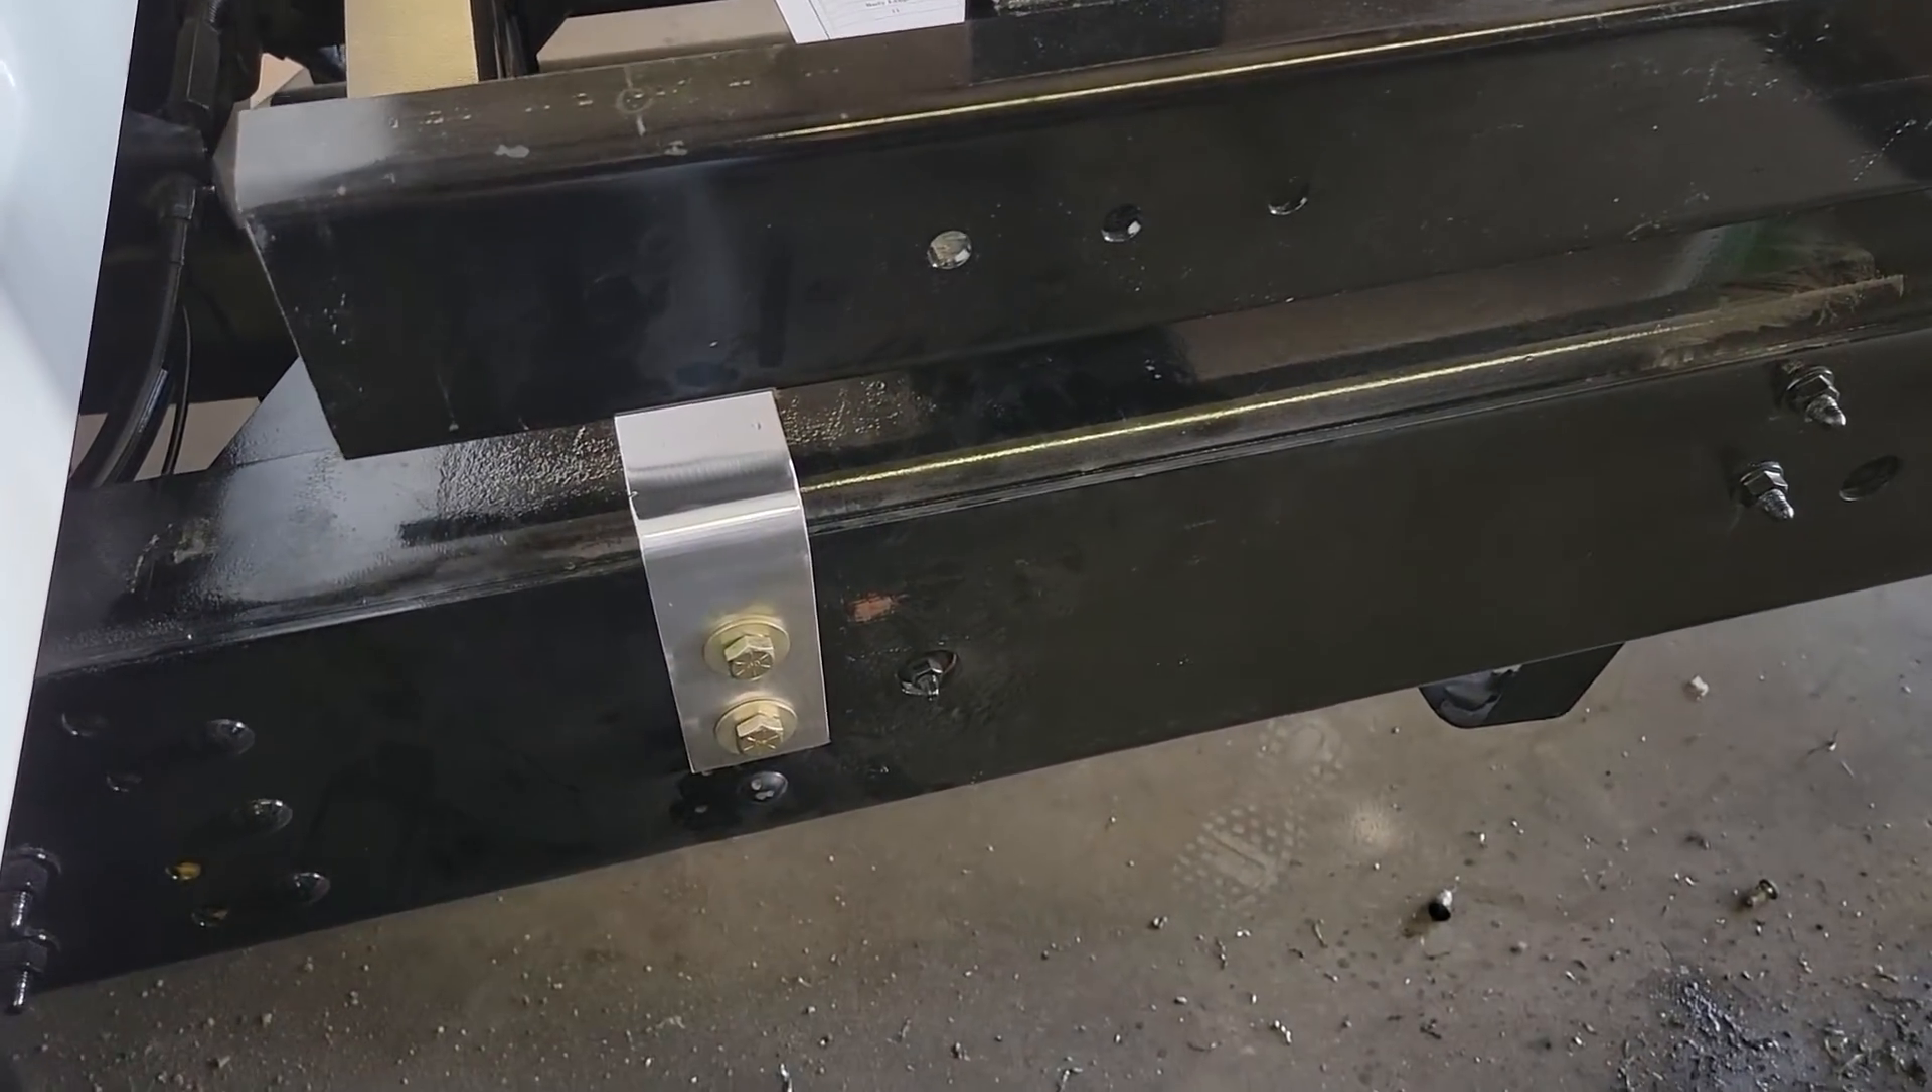But anyways, my bracket fits nice. It's nice and flat here, nice and flat here.